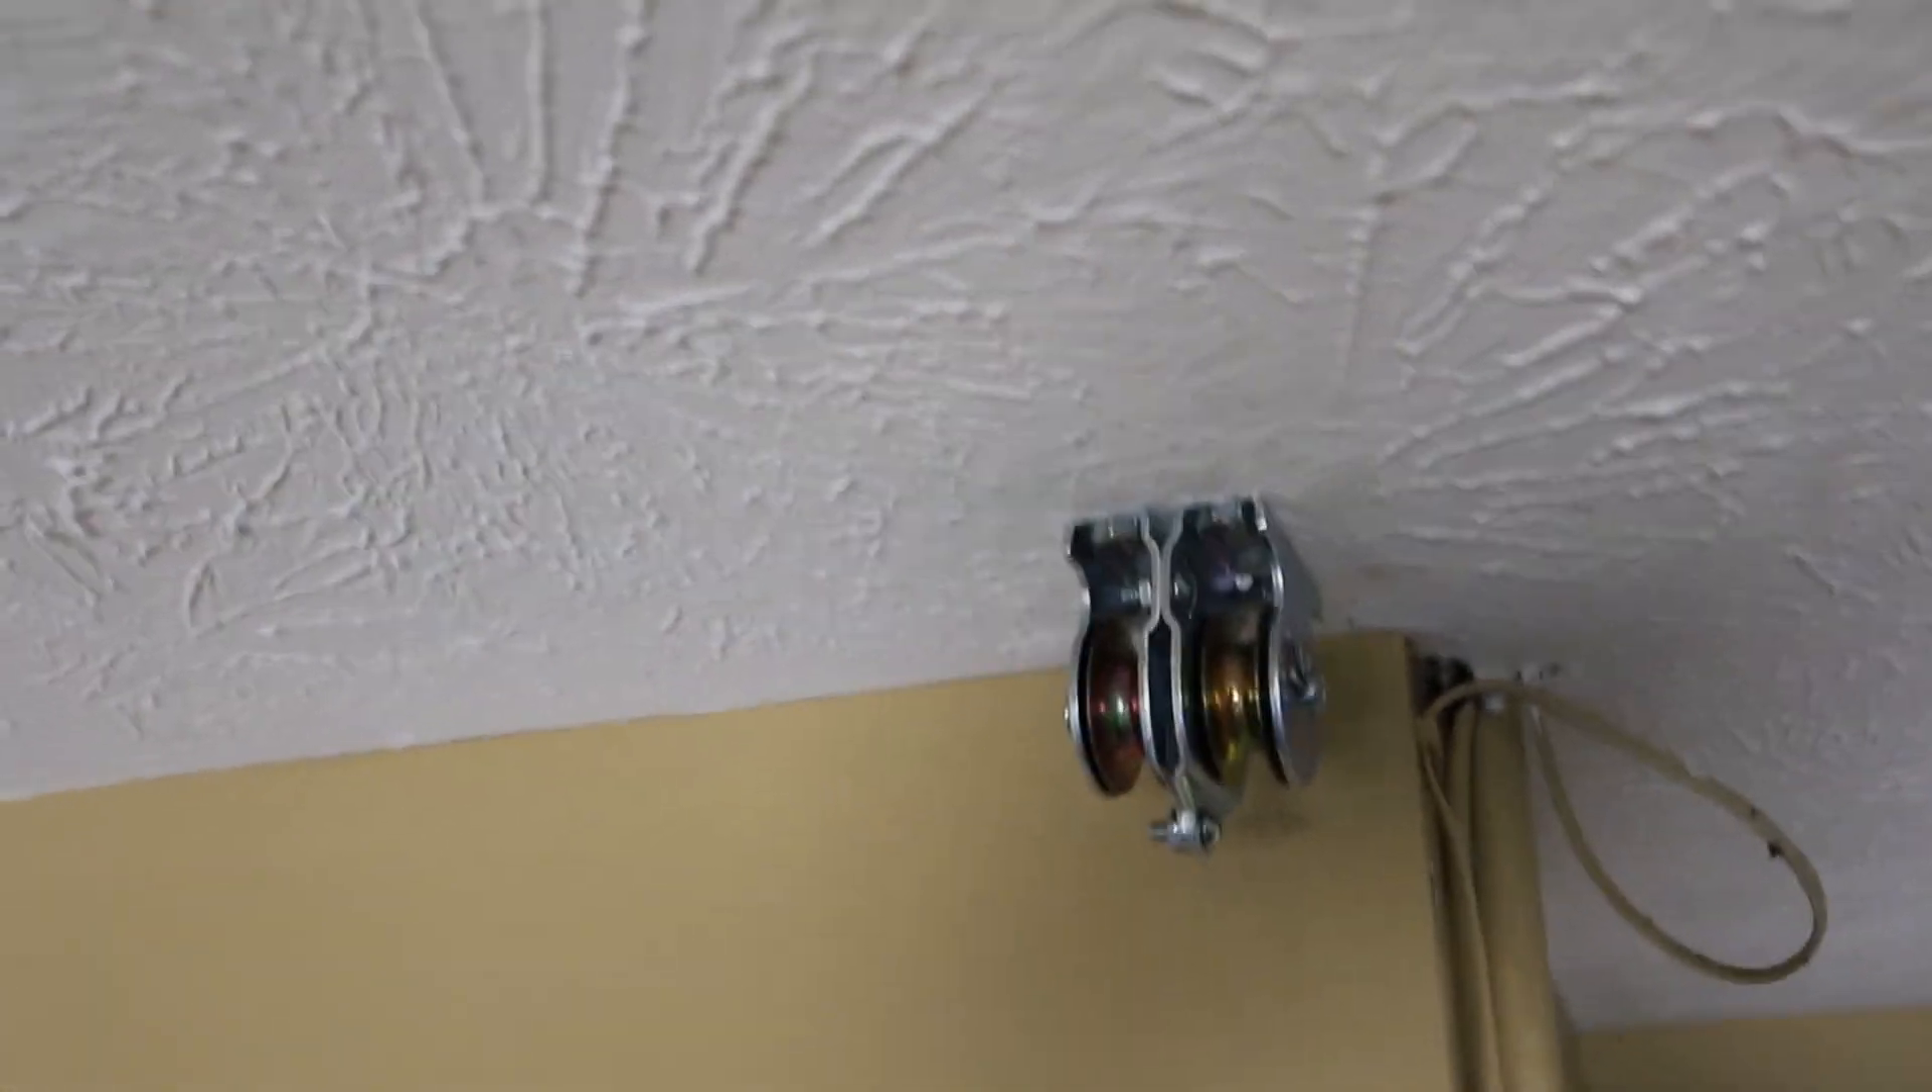I have the pulley officially installed.